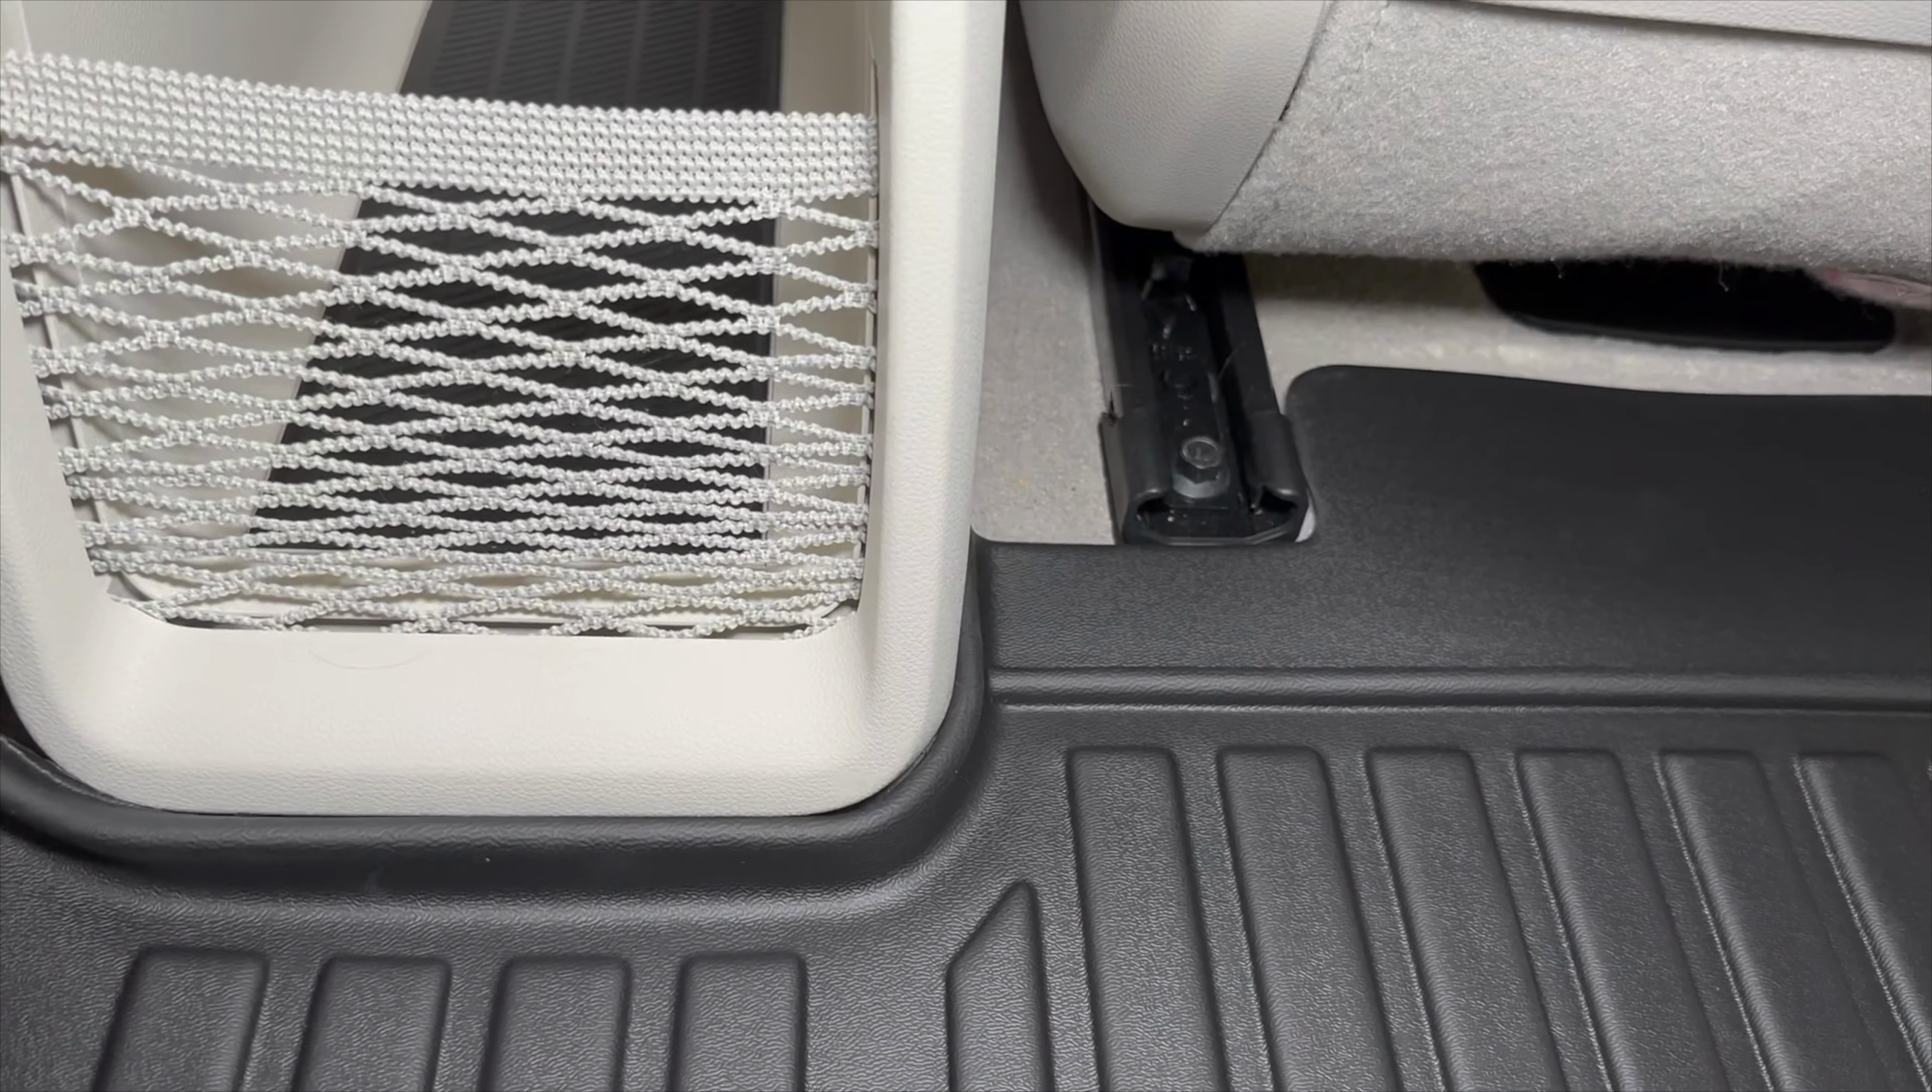The fitment is amazing. I've kept this seat up a little bit, um, passenger side so you can see. So it fits right in there in between the seat rails.